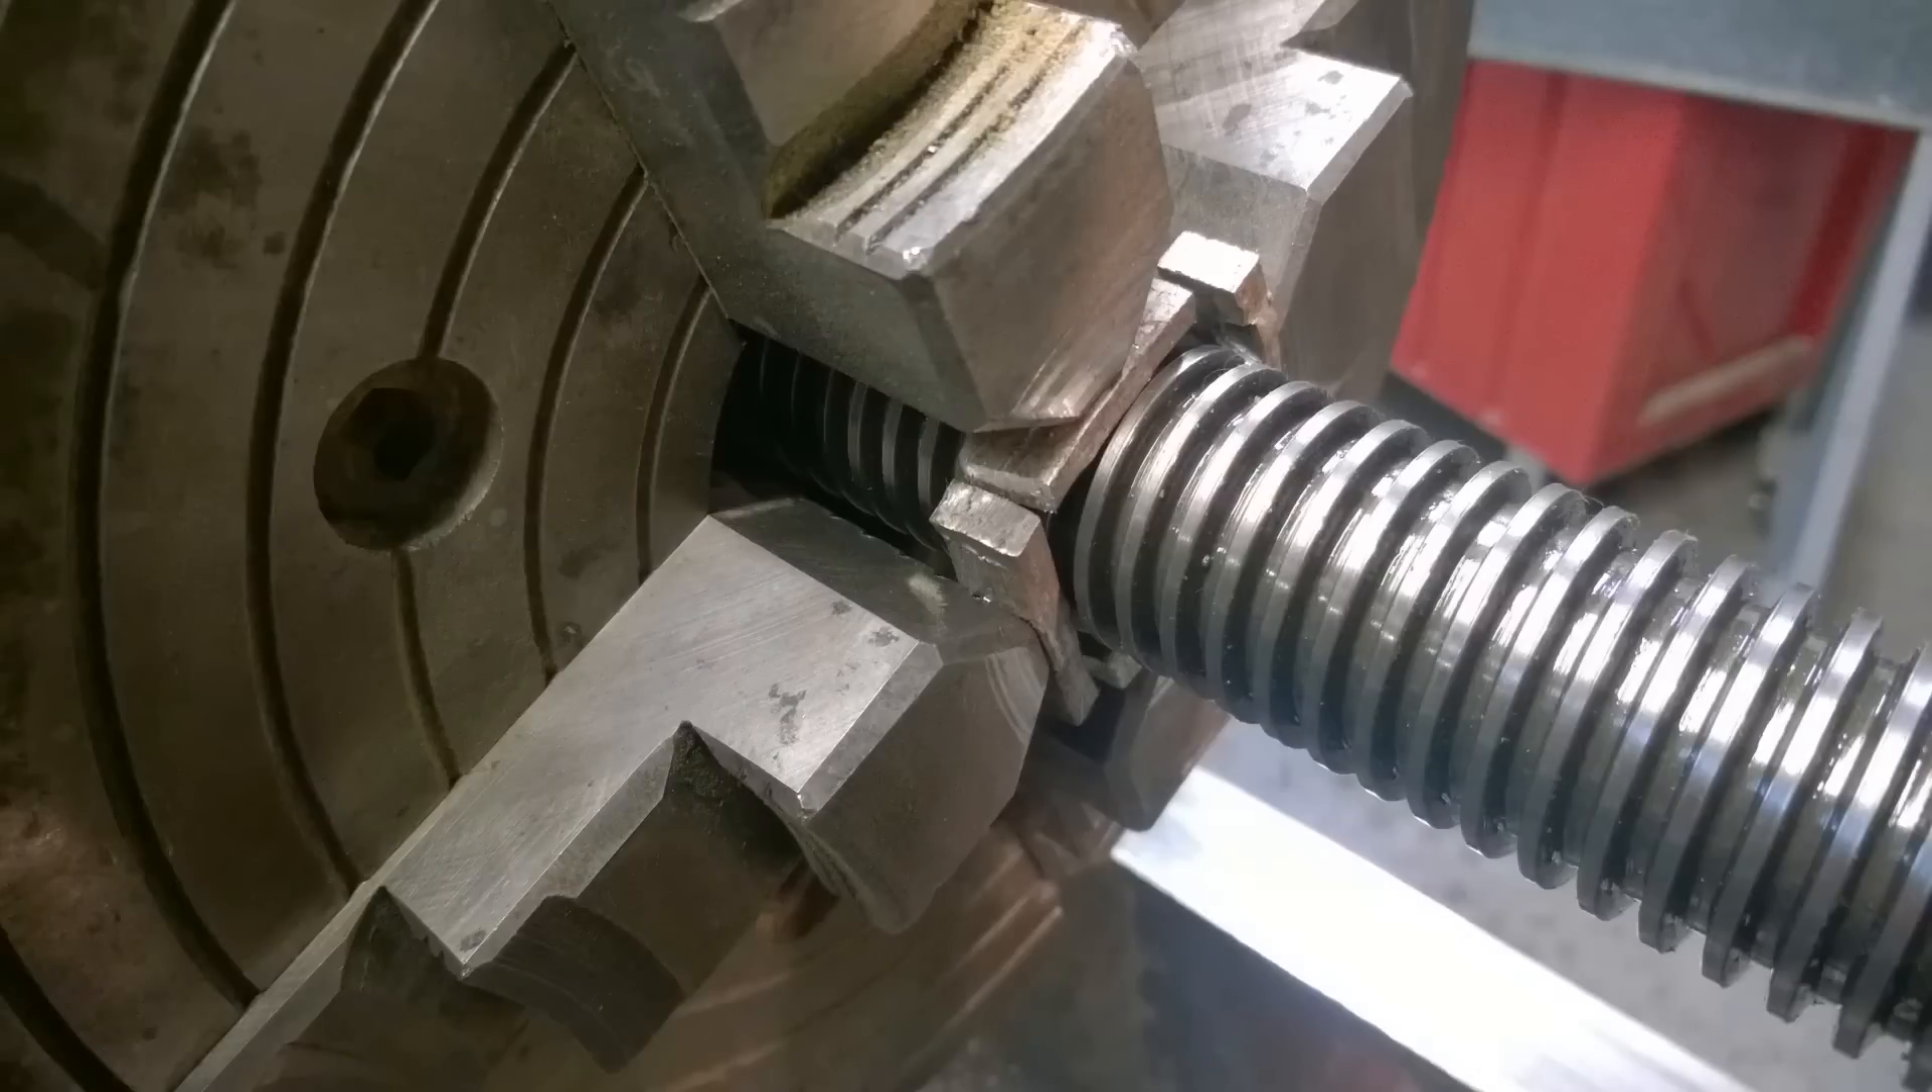Got the four jaw chuck on.